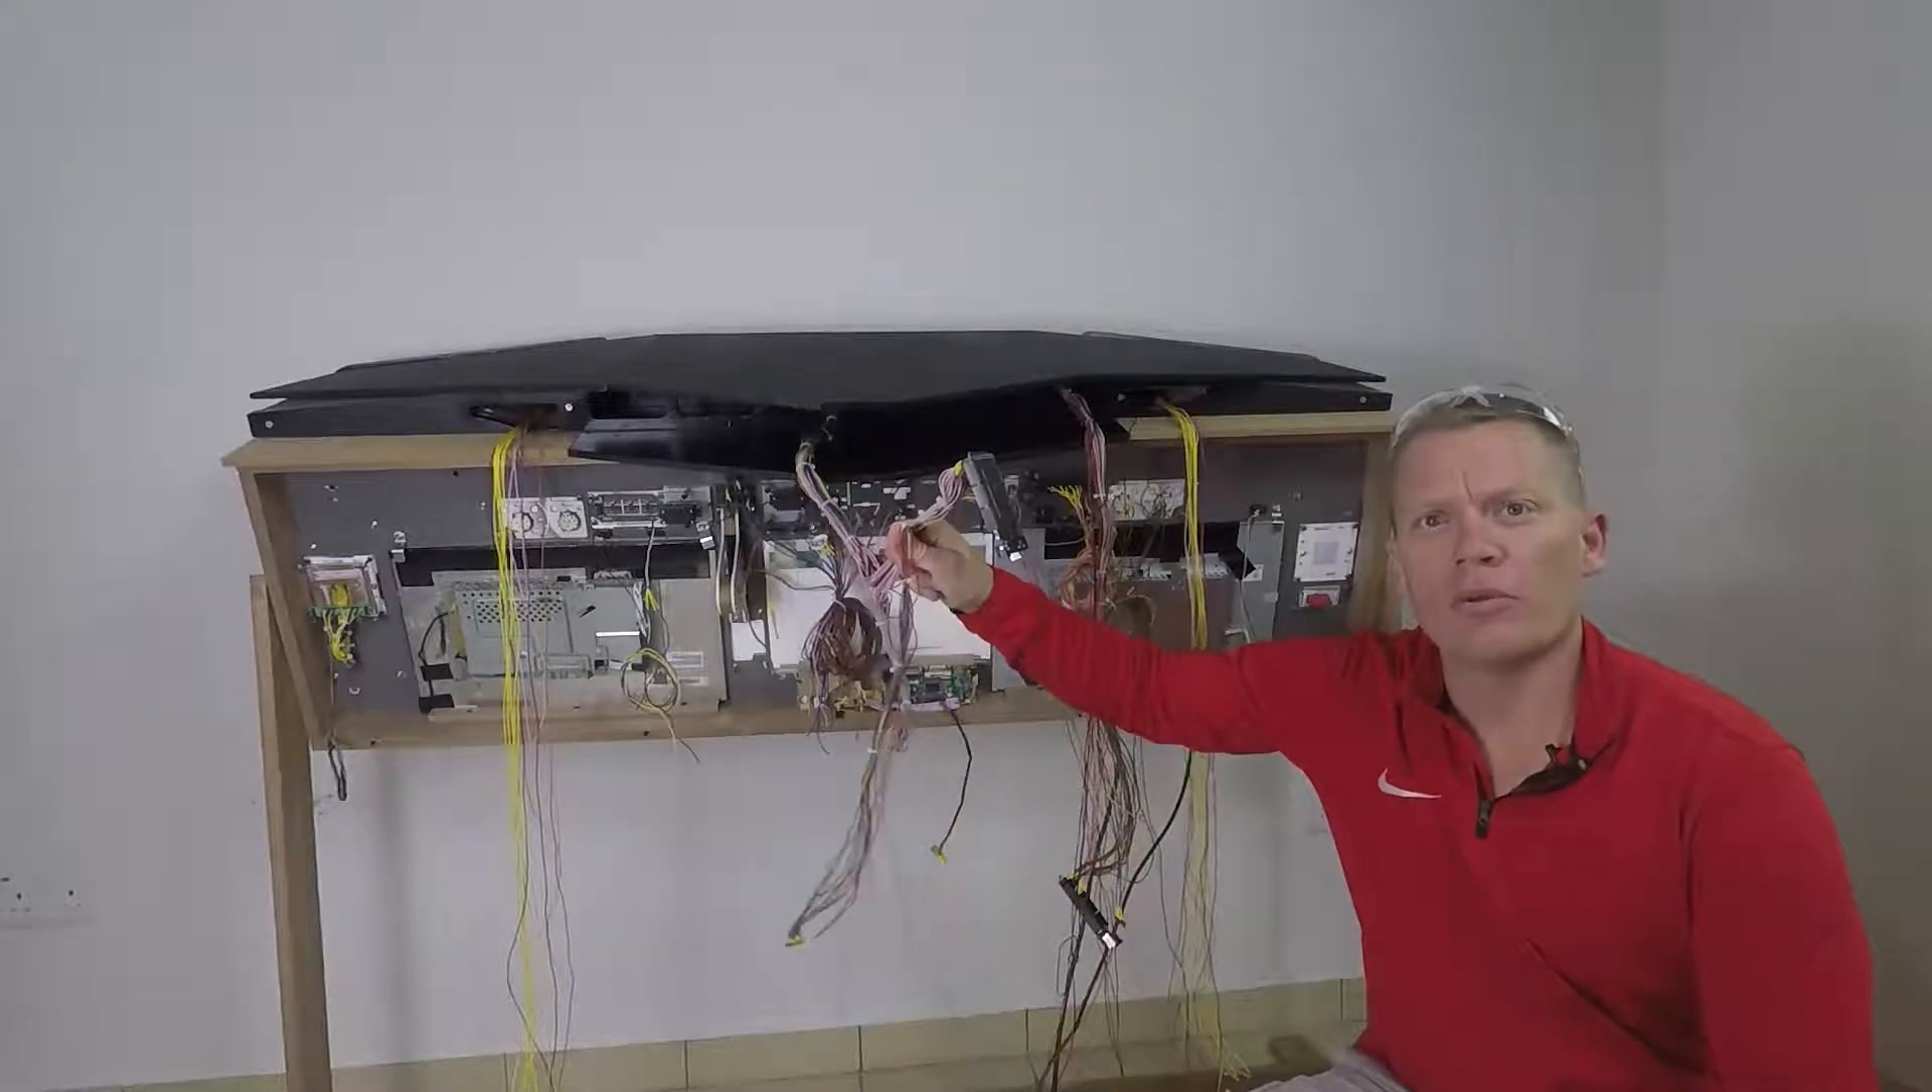Now you can see all the guts inside the MIP and all these wires that we've got to connect.